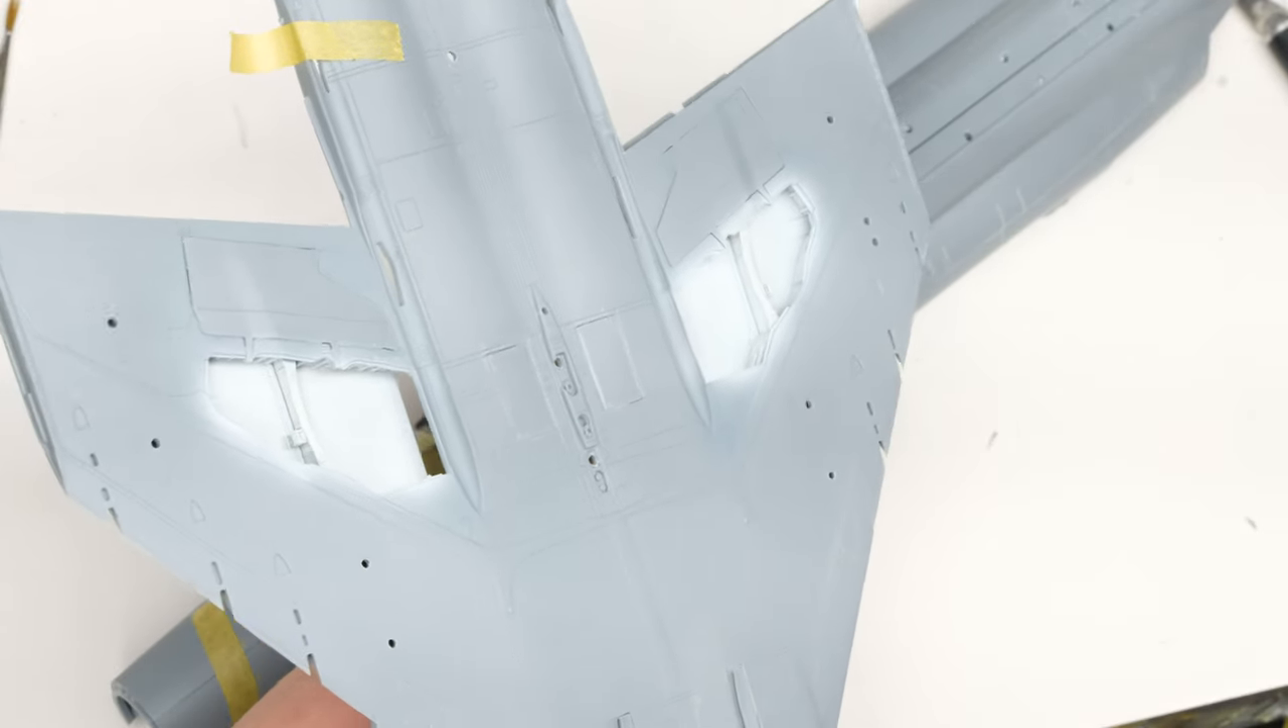And we've got the gear bays installed.